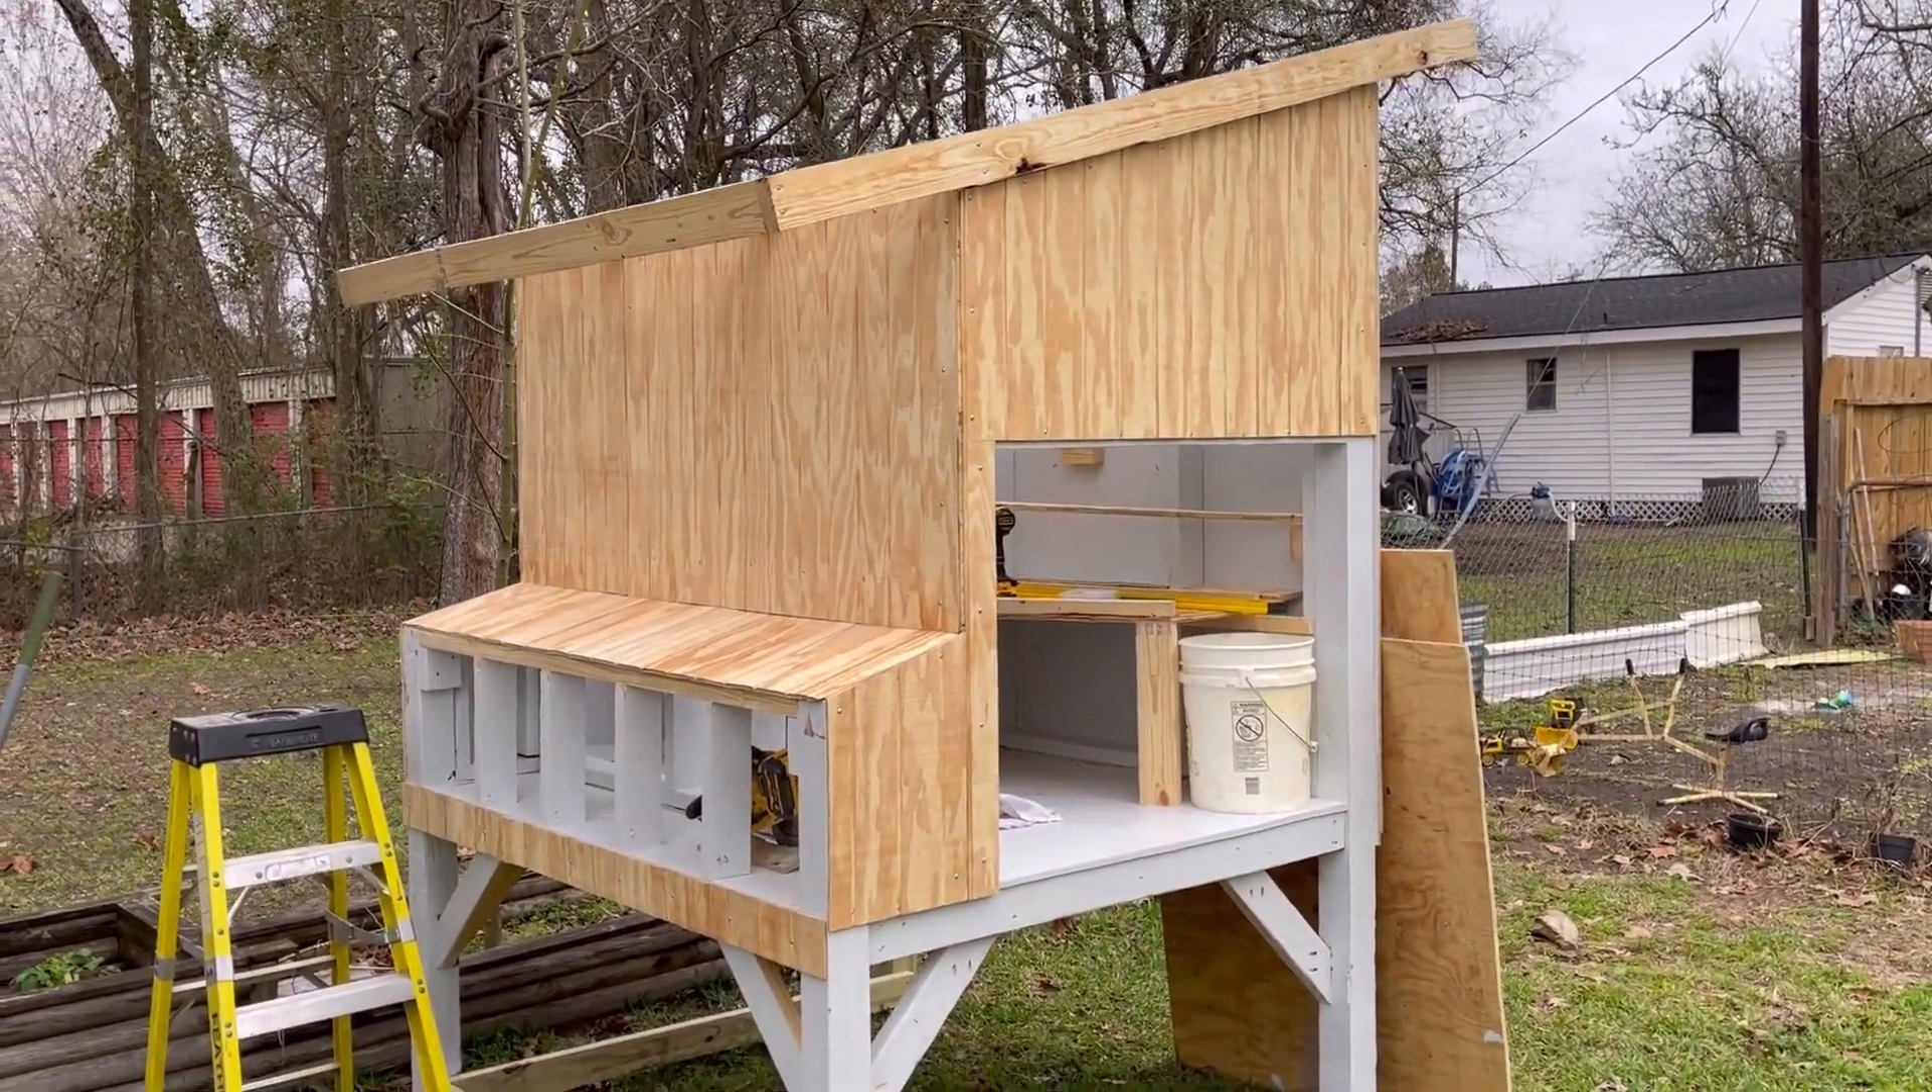We got the roof put up now you just got to get the metal panels.